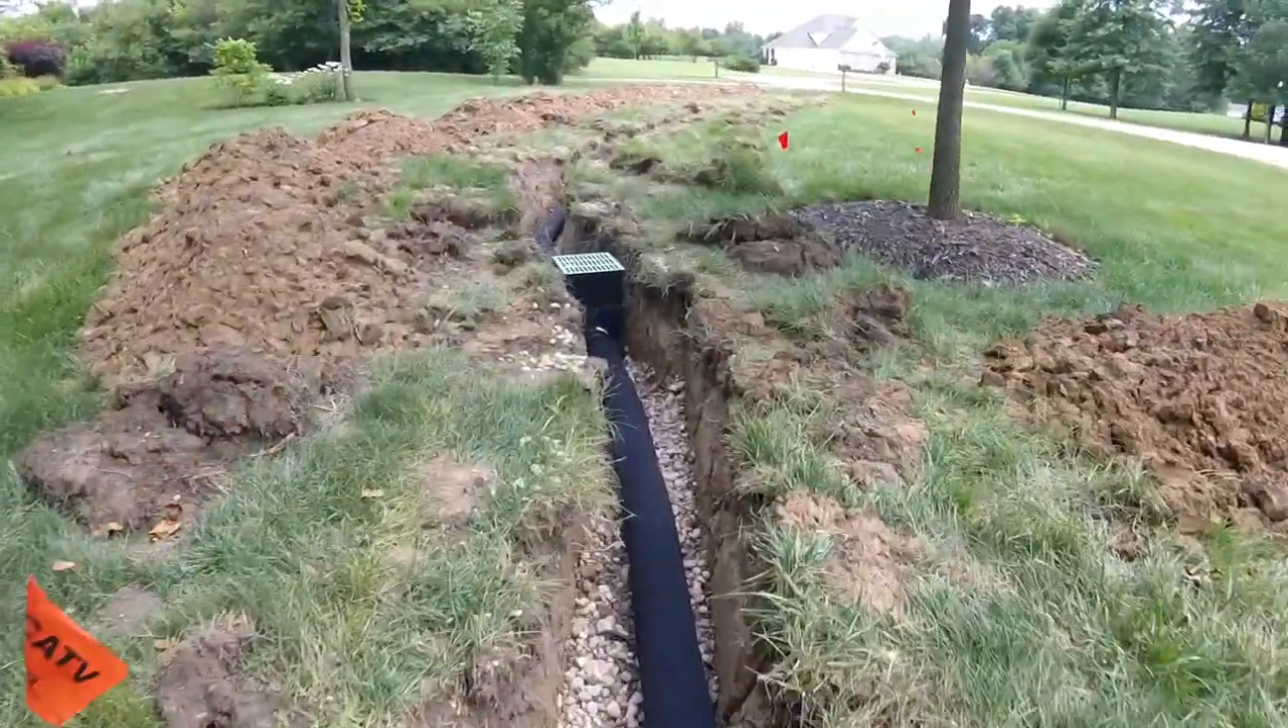So as we follow the pipe down, you'll notice that we've just put the pipe in the hole.